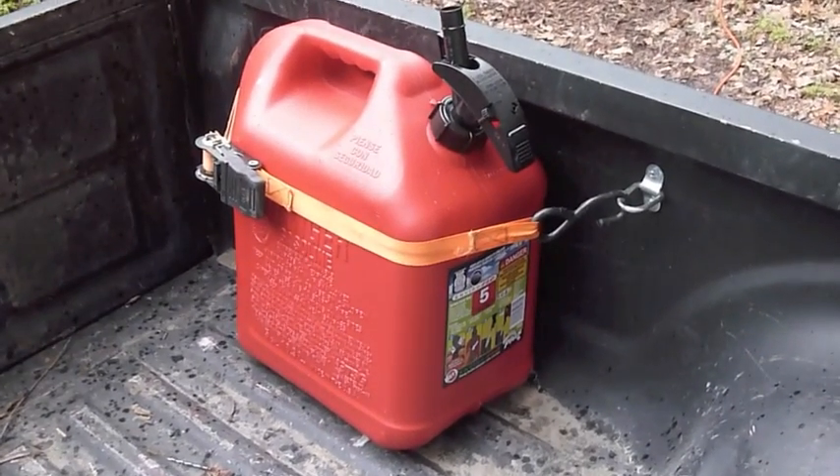You can see here, I put that new D -ring in and I cut the tie down strap to size so that it goes right around the gas can.